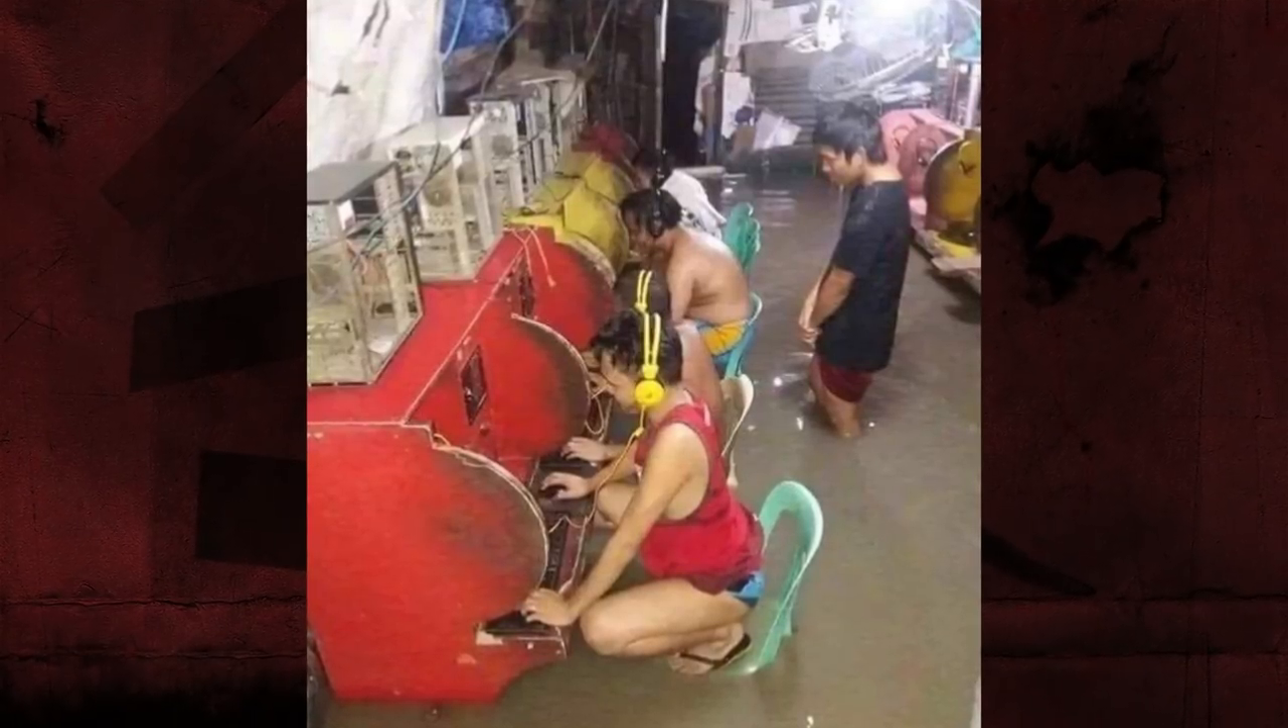And look at those pc towers. They're not even together.